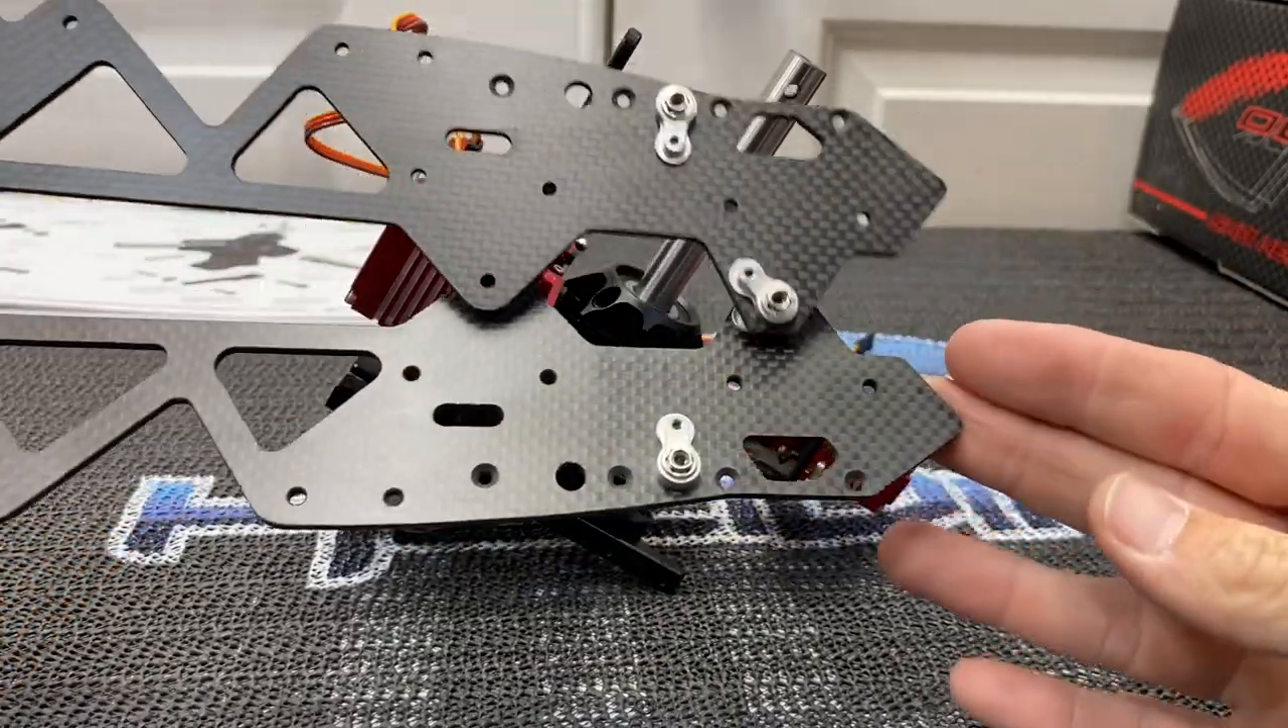We have a left side and a right side of the upper frame assembled as you can see here one's left one's right they're just mirrored opposite of each other.